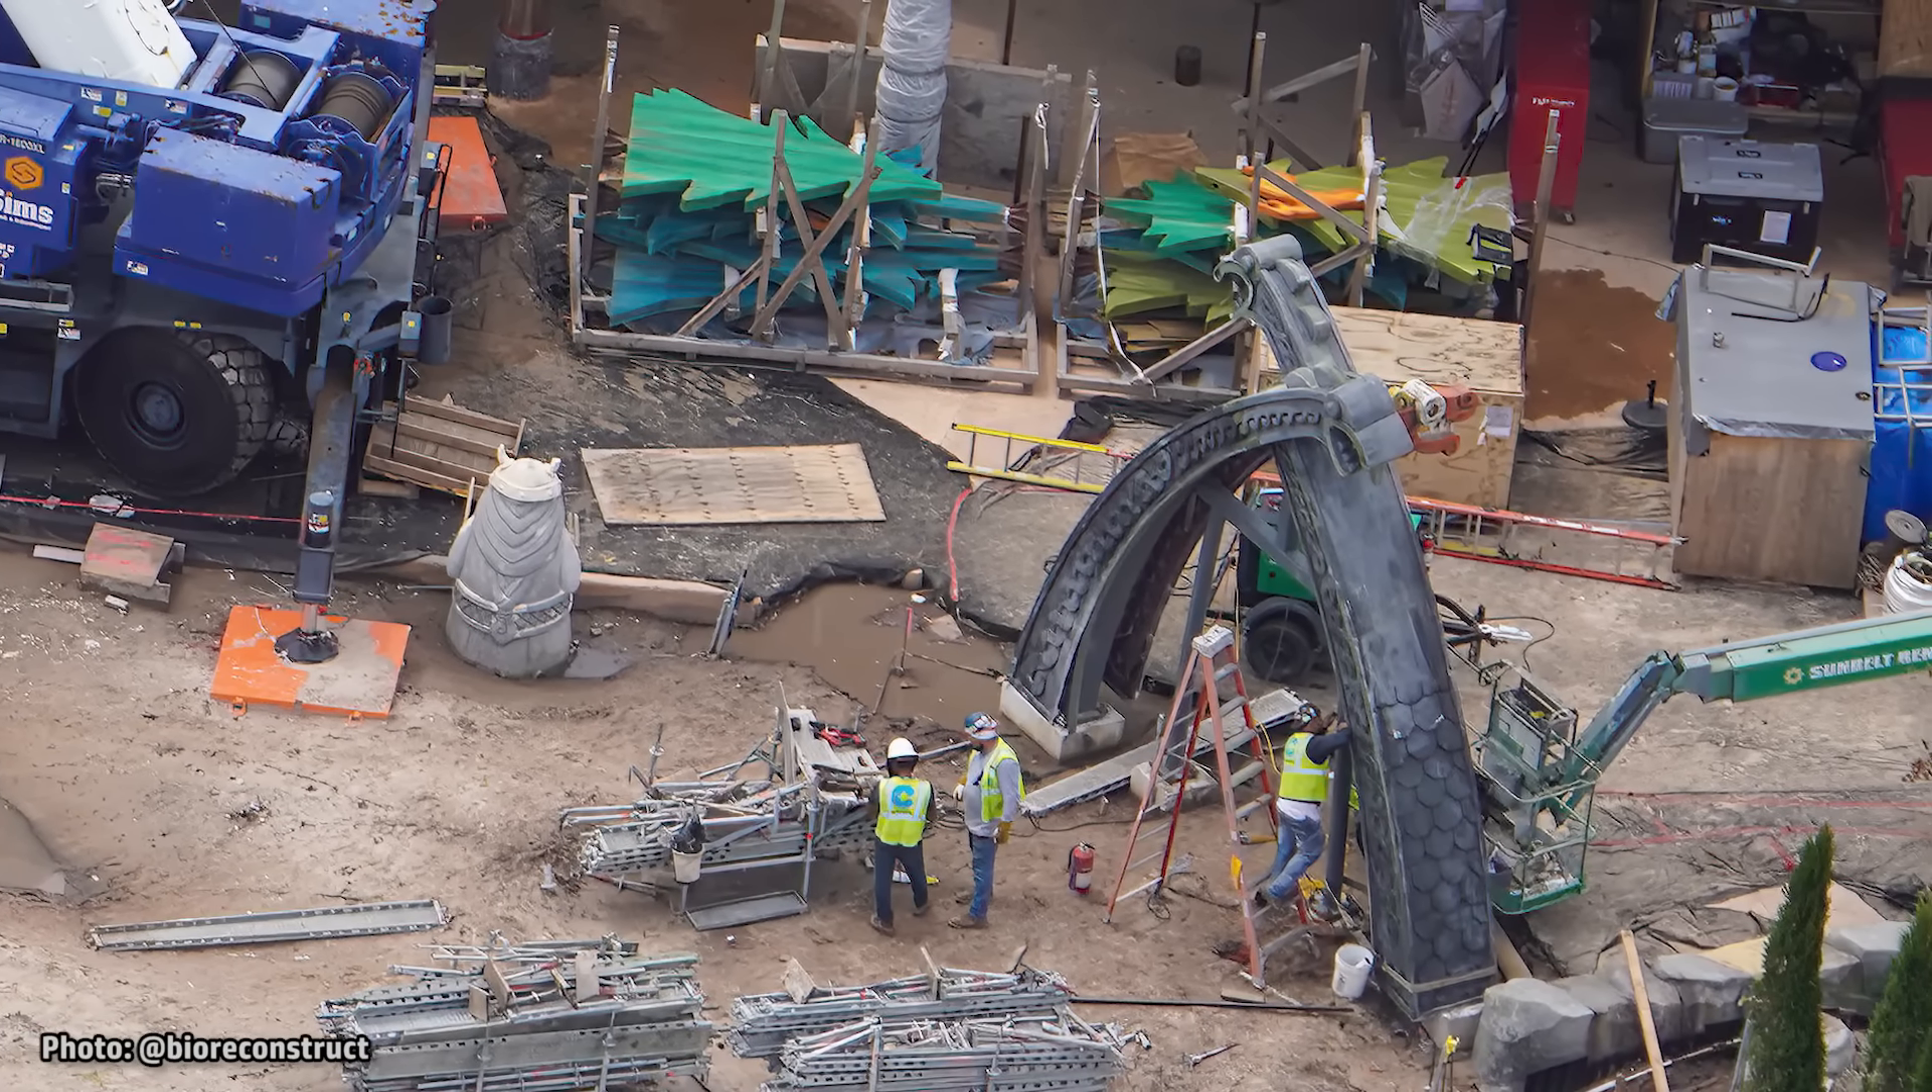More scenic elements that have yet to be installed at the boat ride can be seen staged here on the ground.